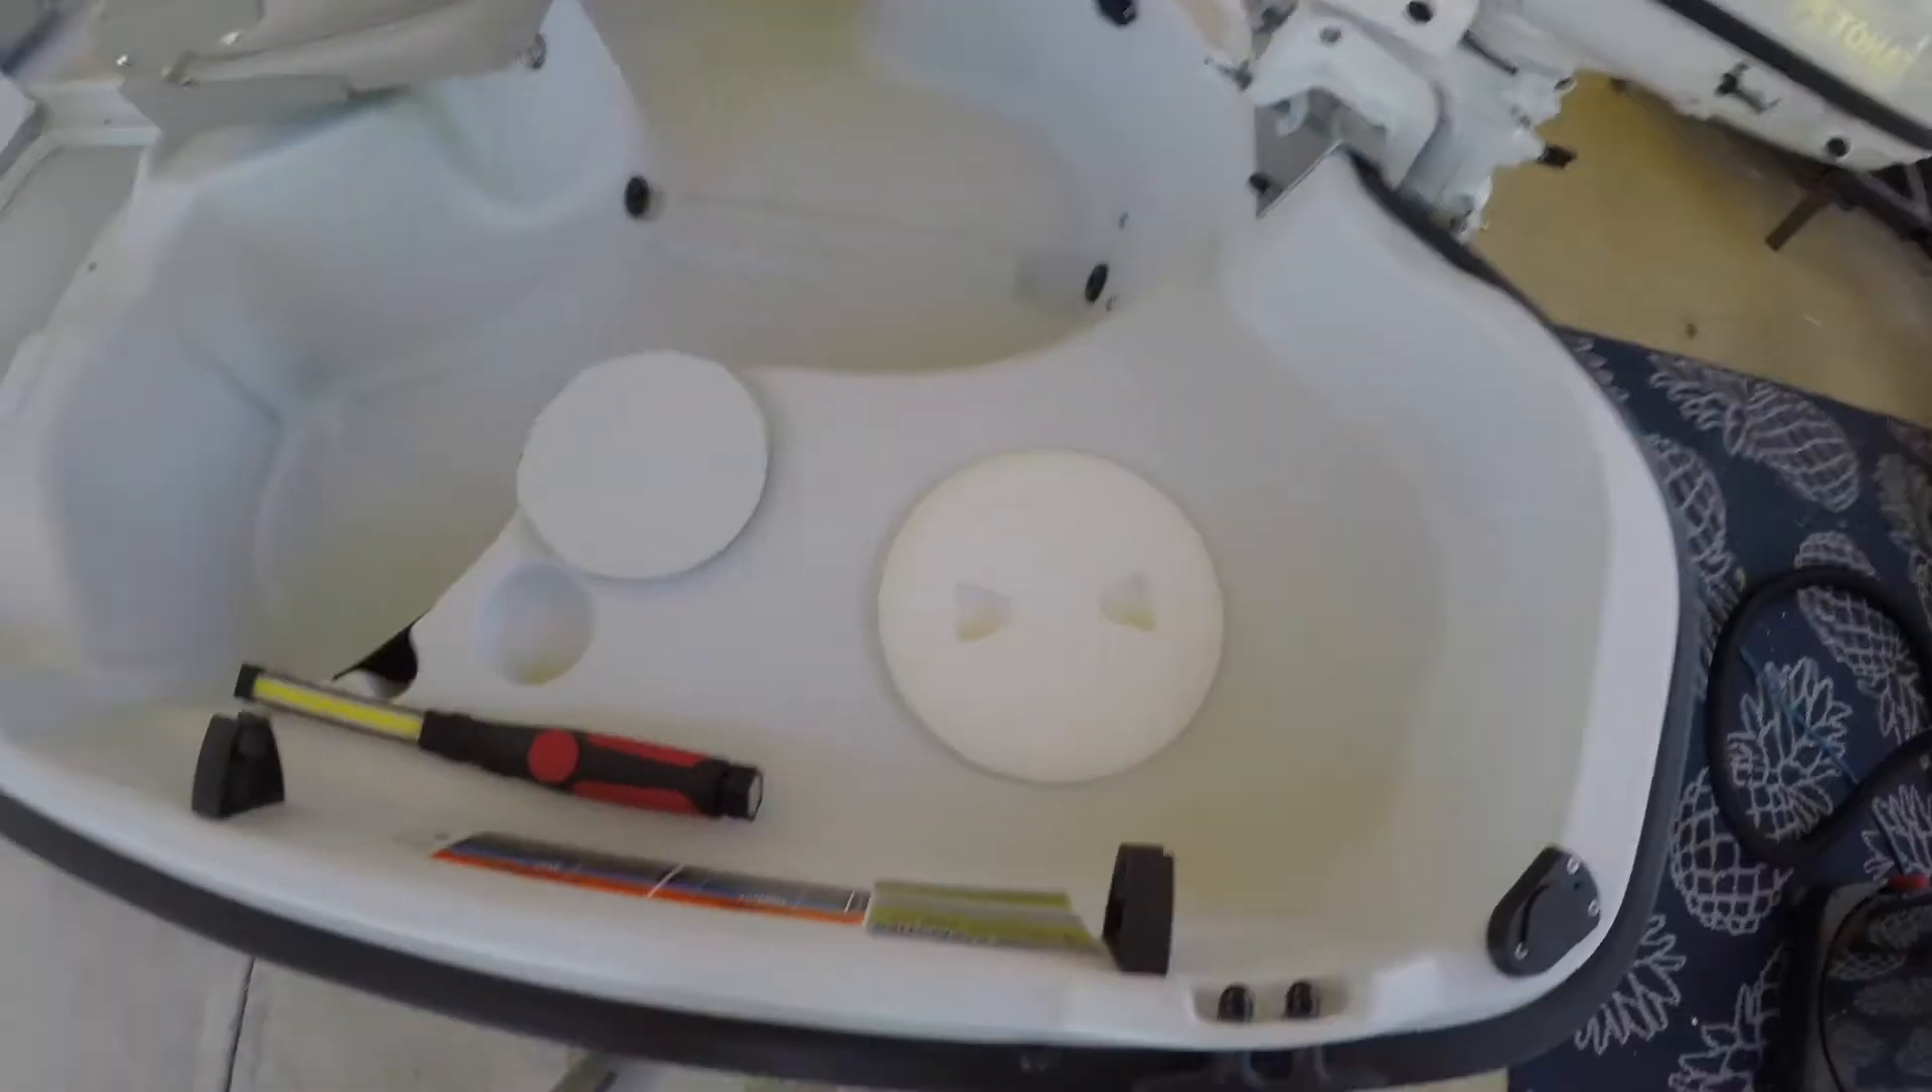So as you can see, I've already put an access panel in.